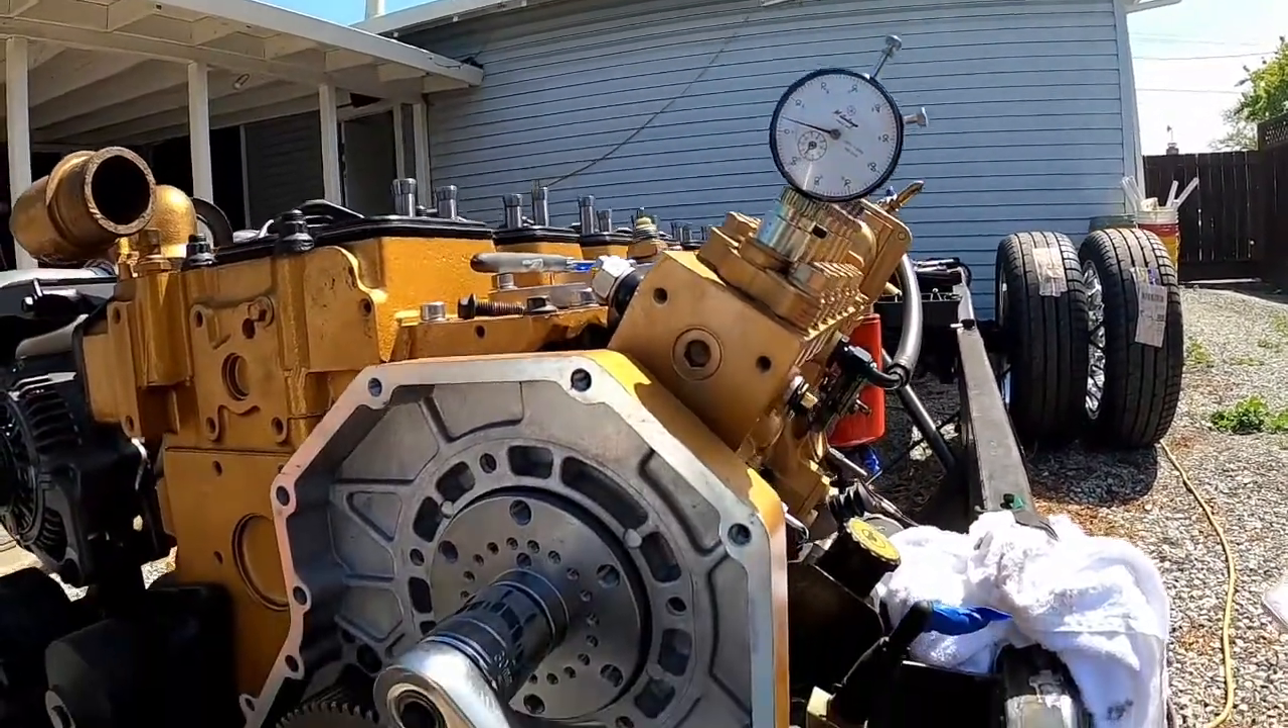All right well I've got the dial gauge inserted into the P pump here and I'm still trying to fully grasp exactly what's going on with it.